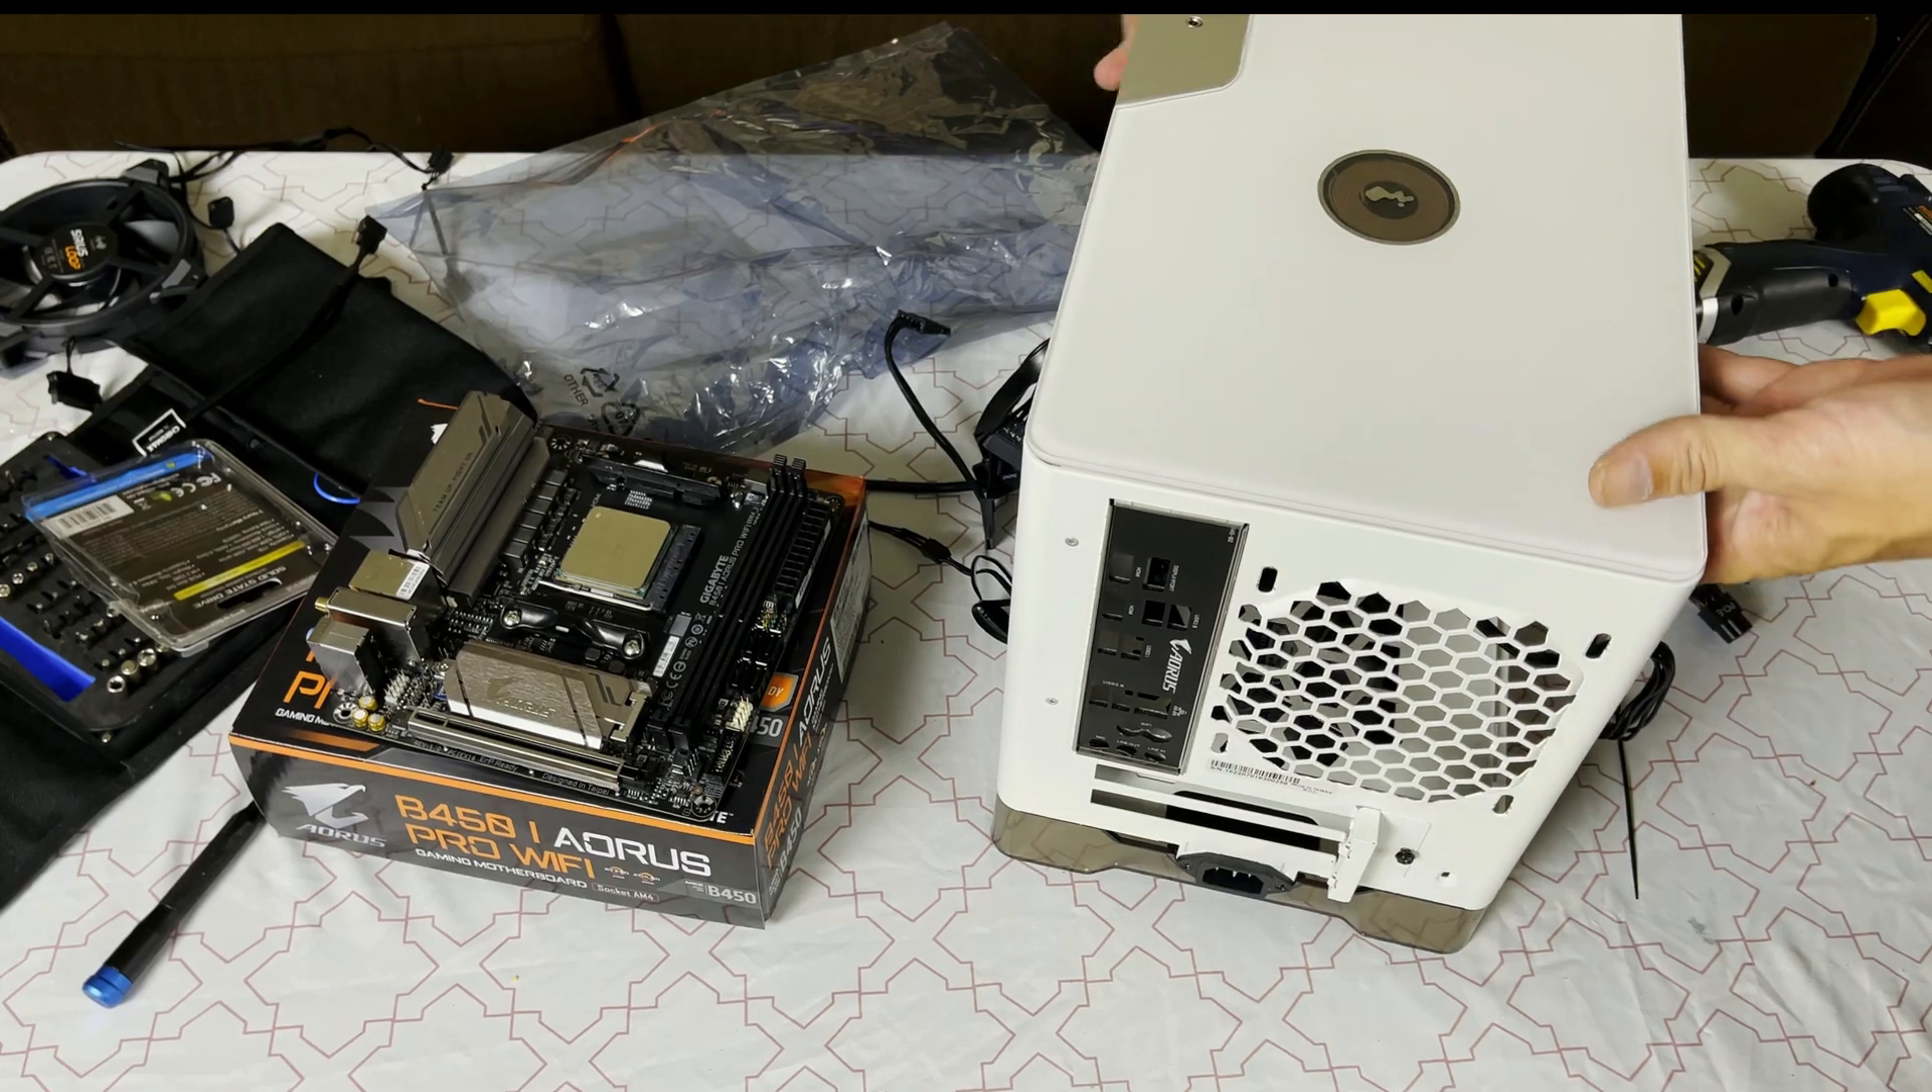You've just installed your io shield.